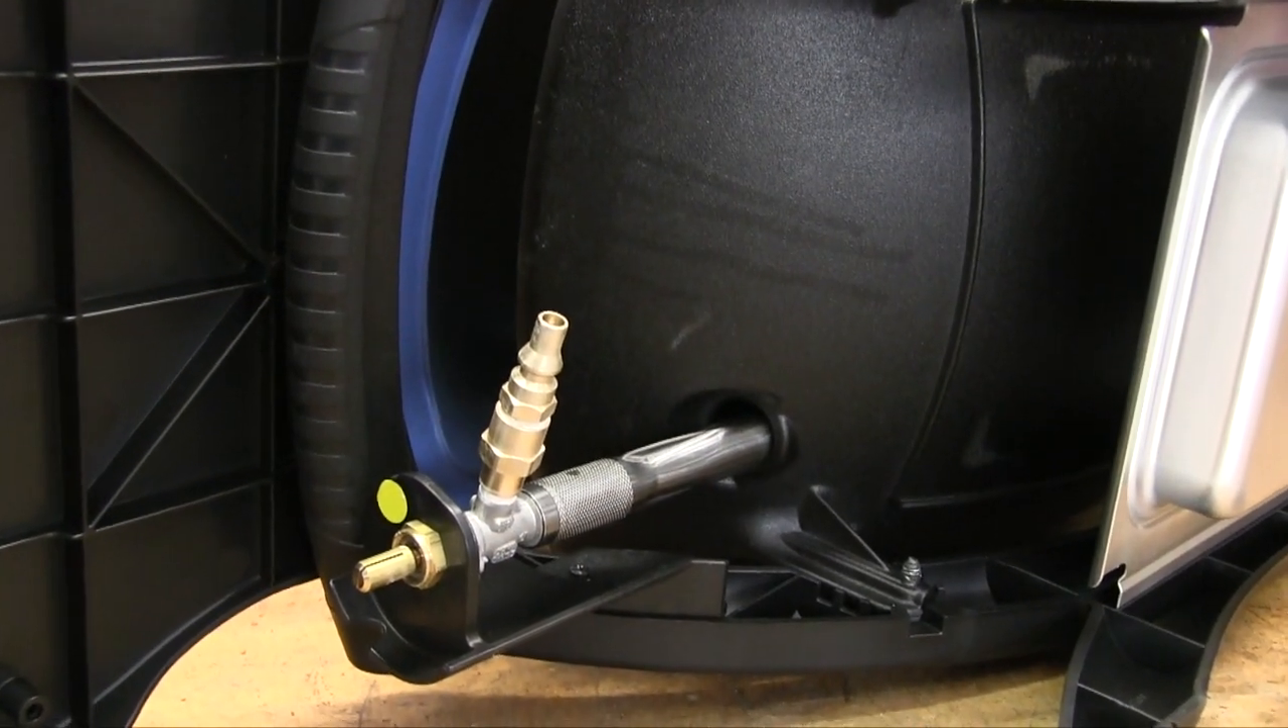We've got the valve all assembled now.